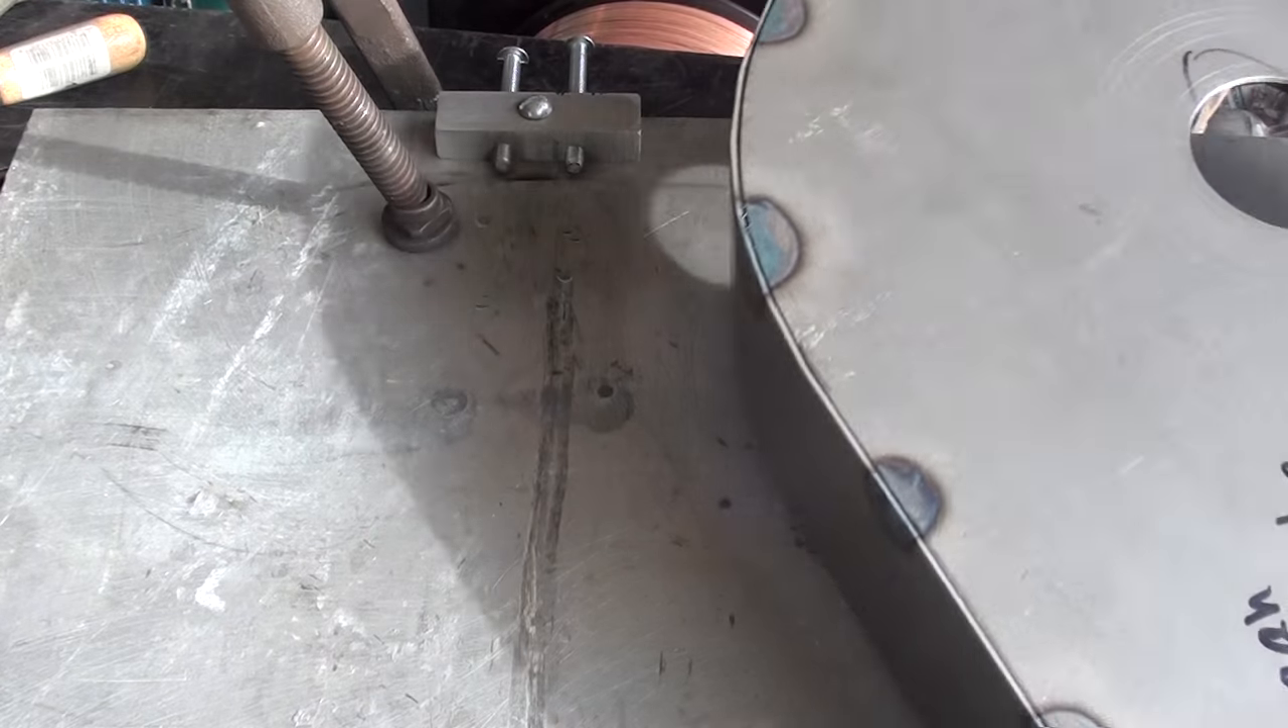But you can see I've got a series of short welds, I call them tacks or whatever and working my way around.